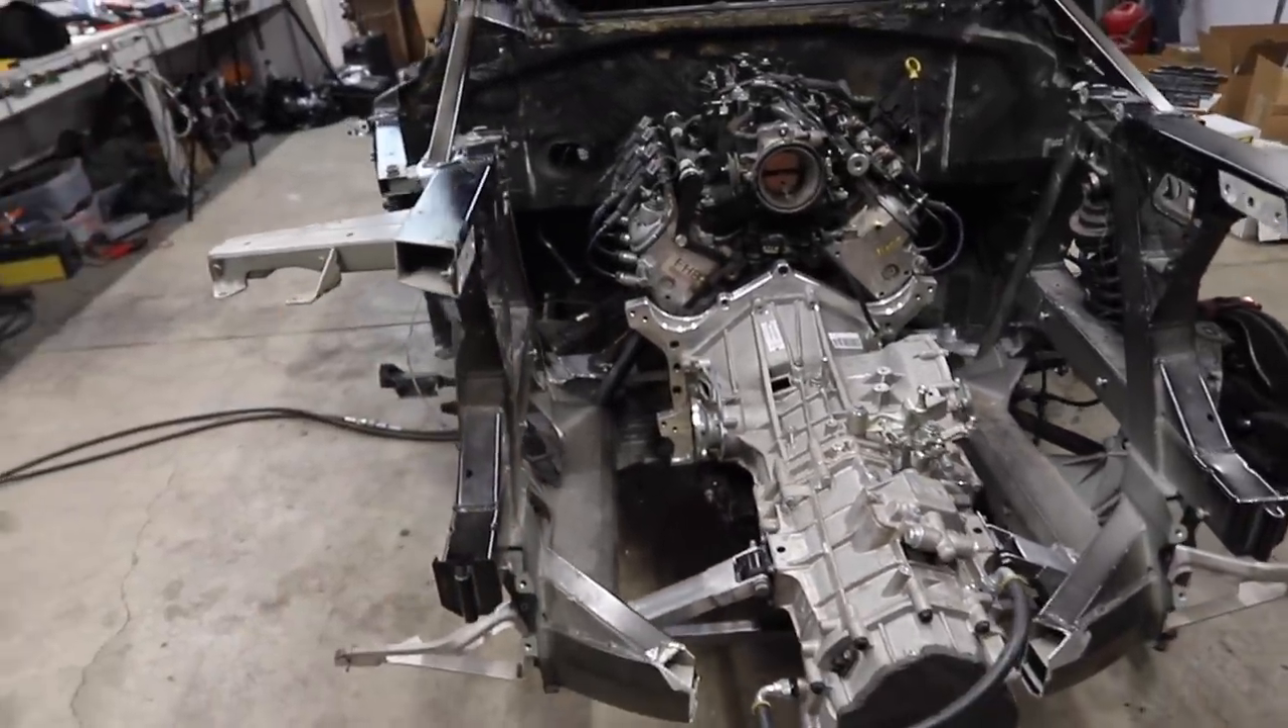But as it is right now, that is our engine and transmission mounted into the Huracan.